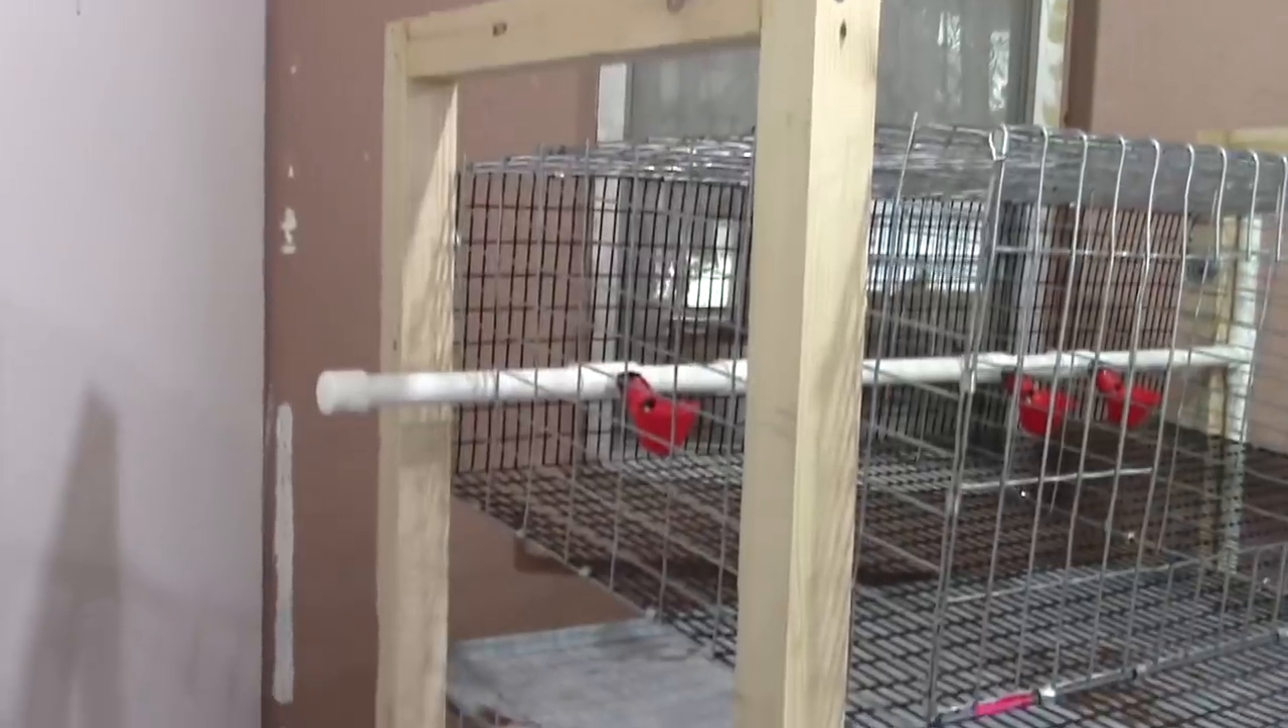Okay, guys, so I went ahead and mounted the cages in this temporary rack system that I built.